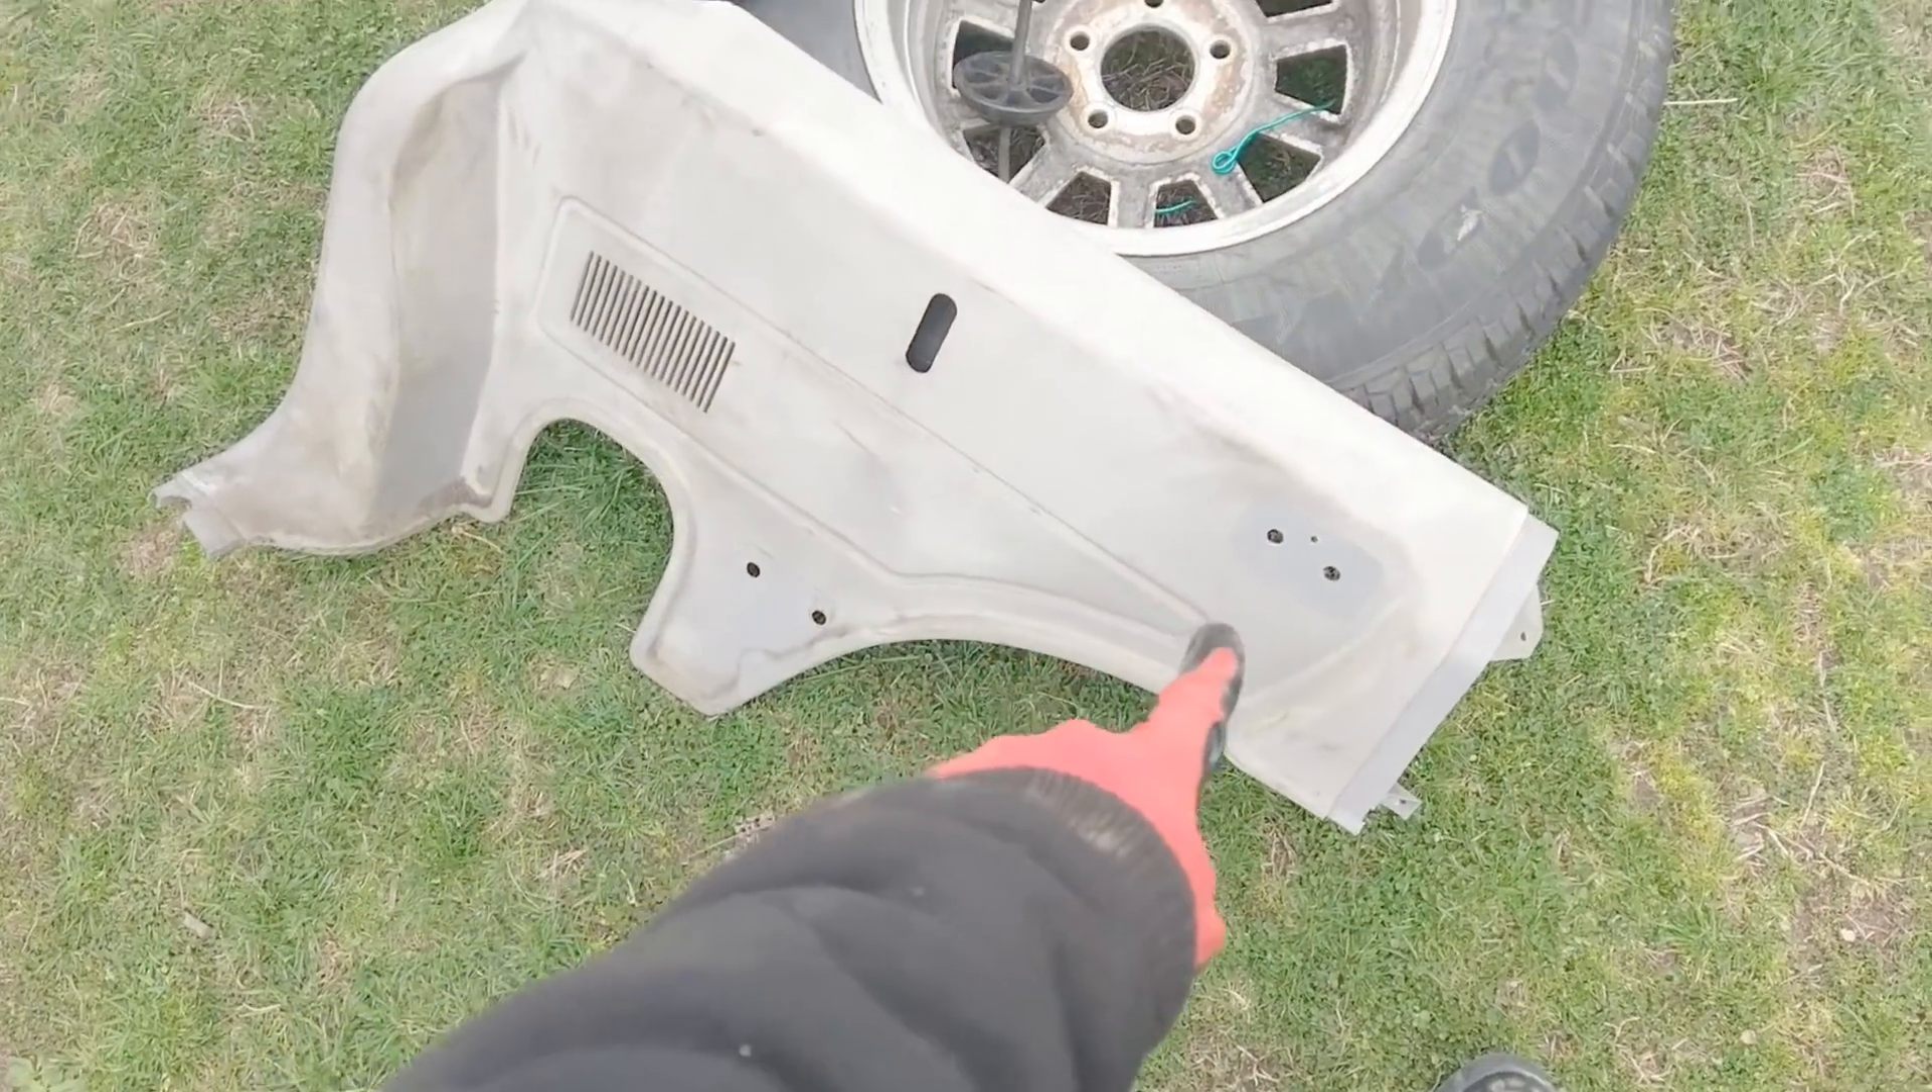So I got this panel taken out.